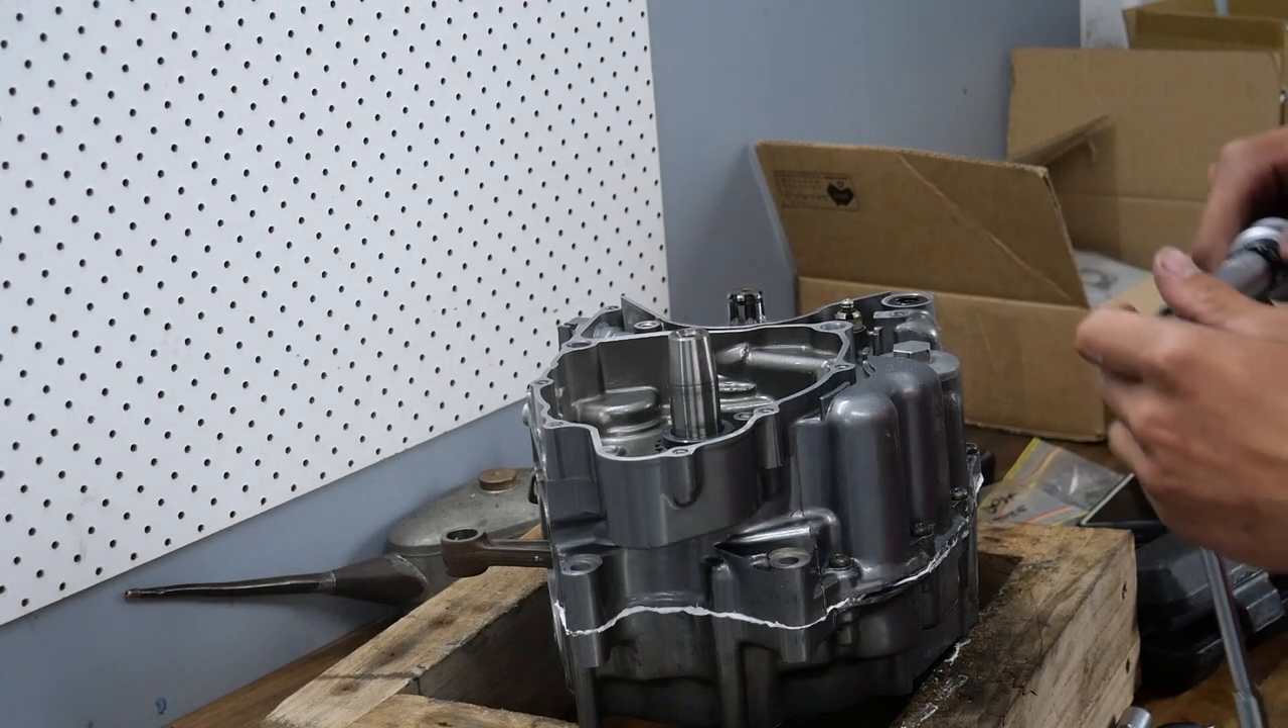Got the cases to pull together nicely. Right now you've just got to torque them down now.